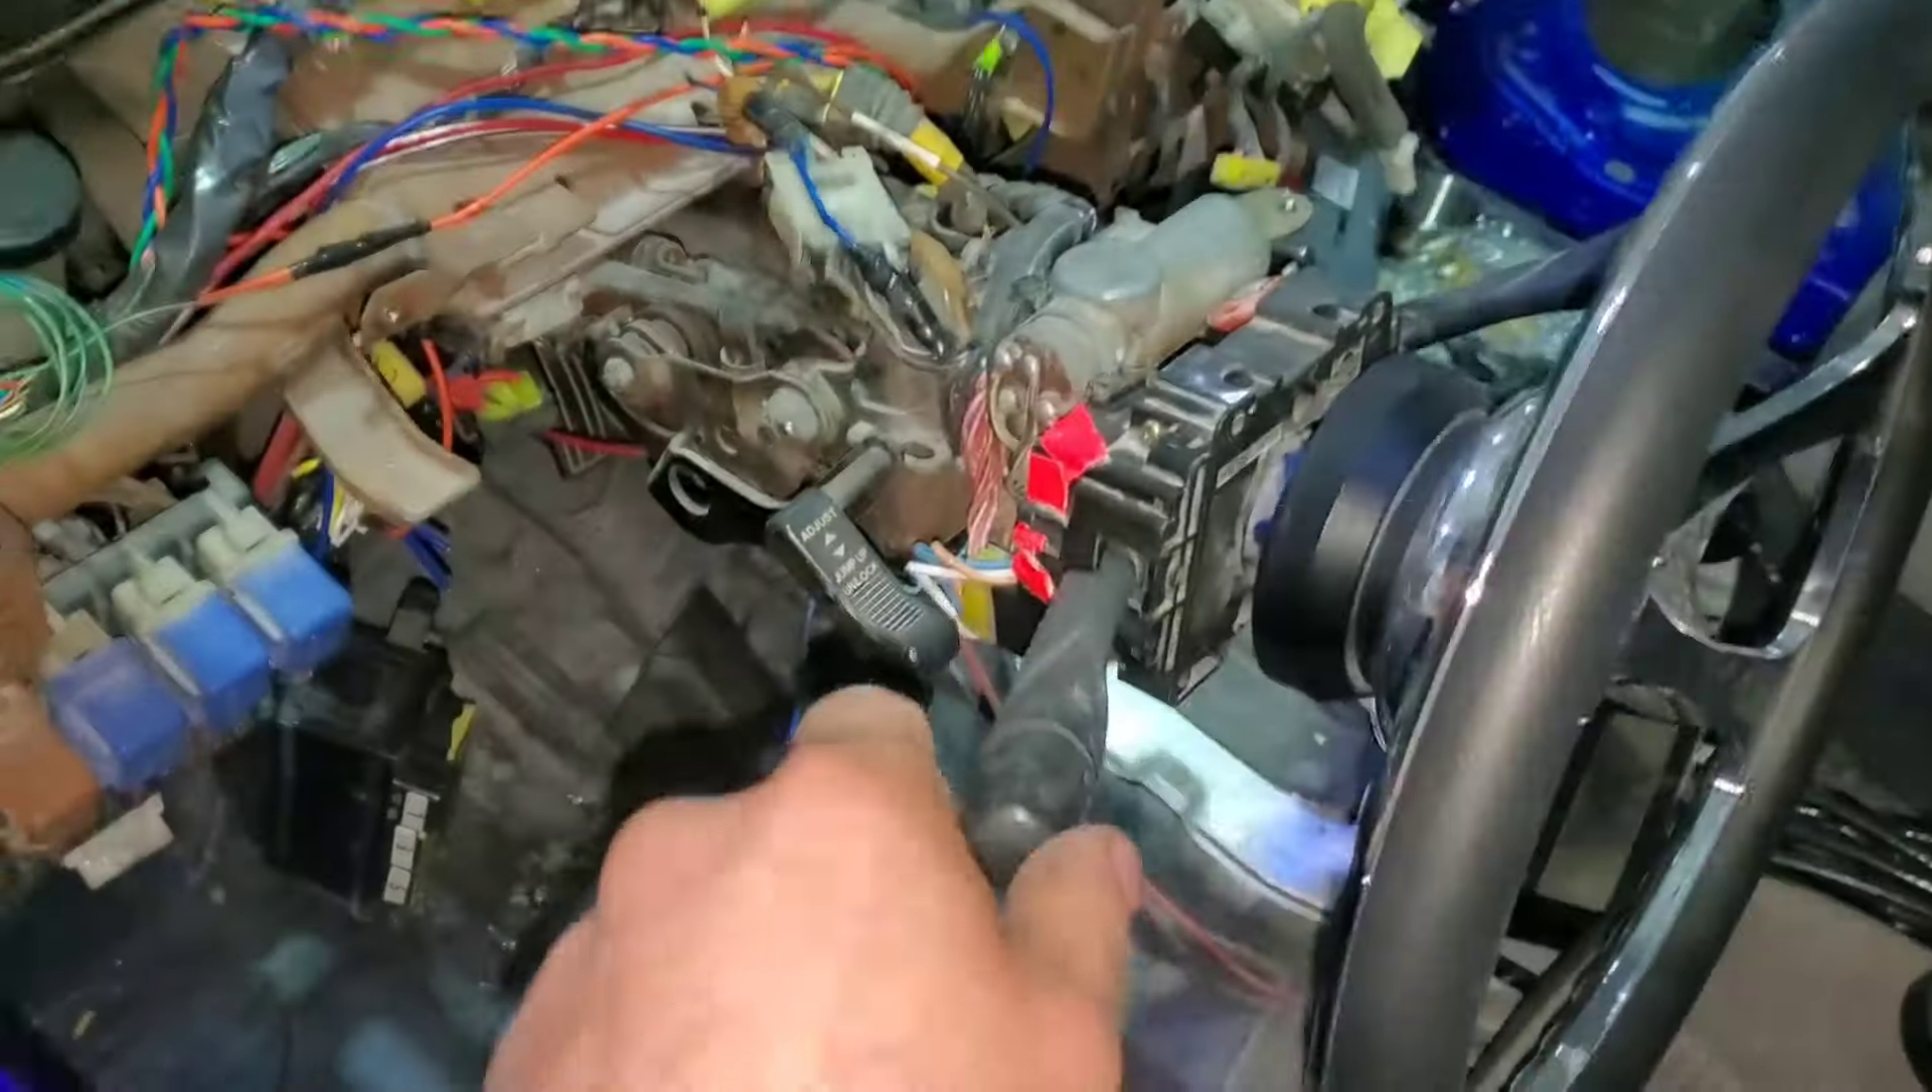I don't have my dash in yet anyway.